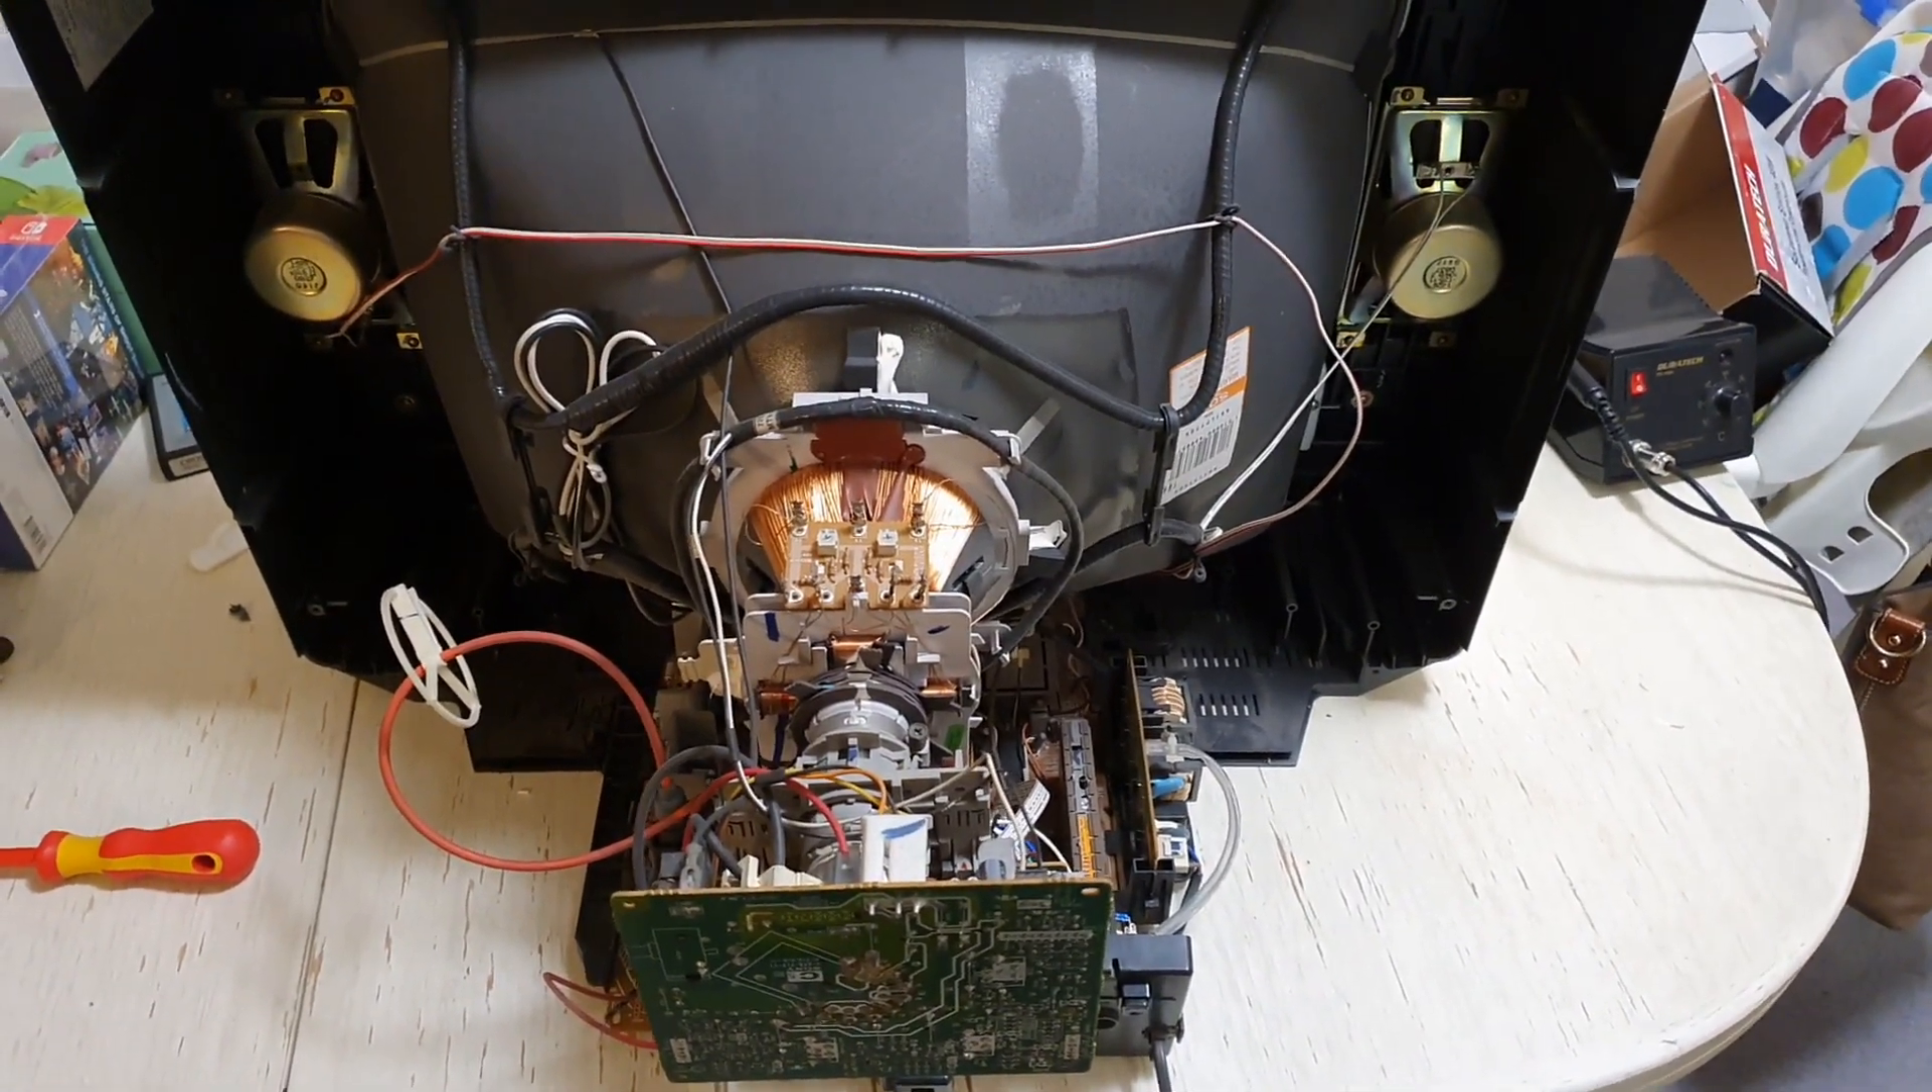So this is the TV with the back off now.